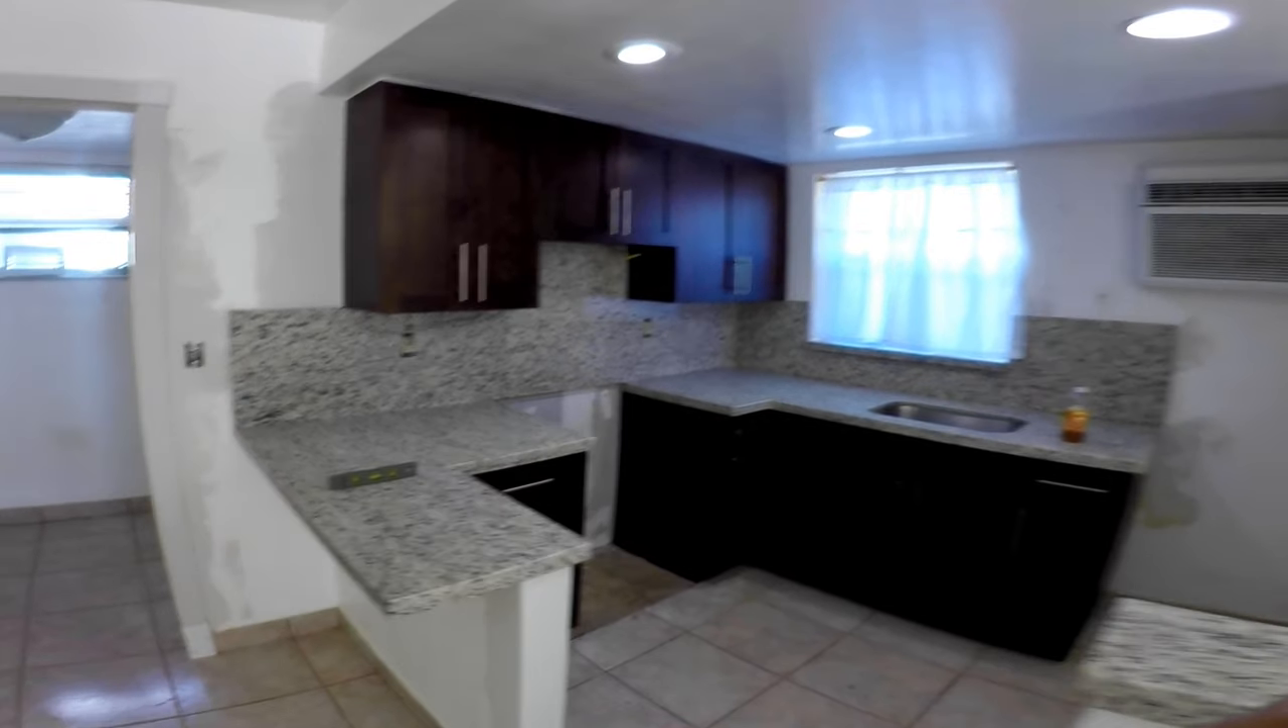So the cabinets counter and backsplash is all done.